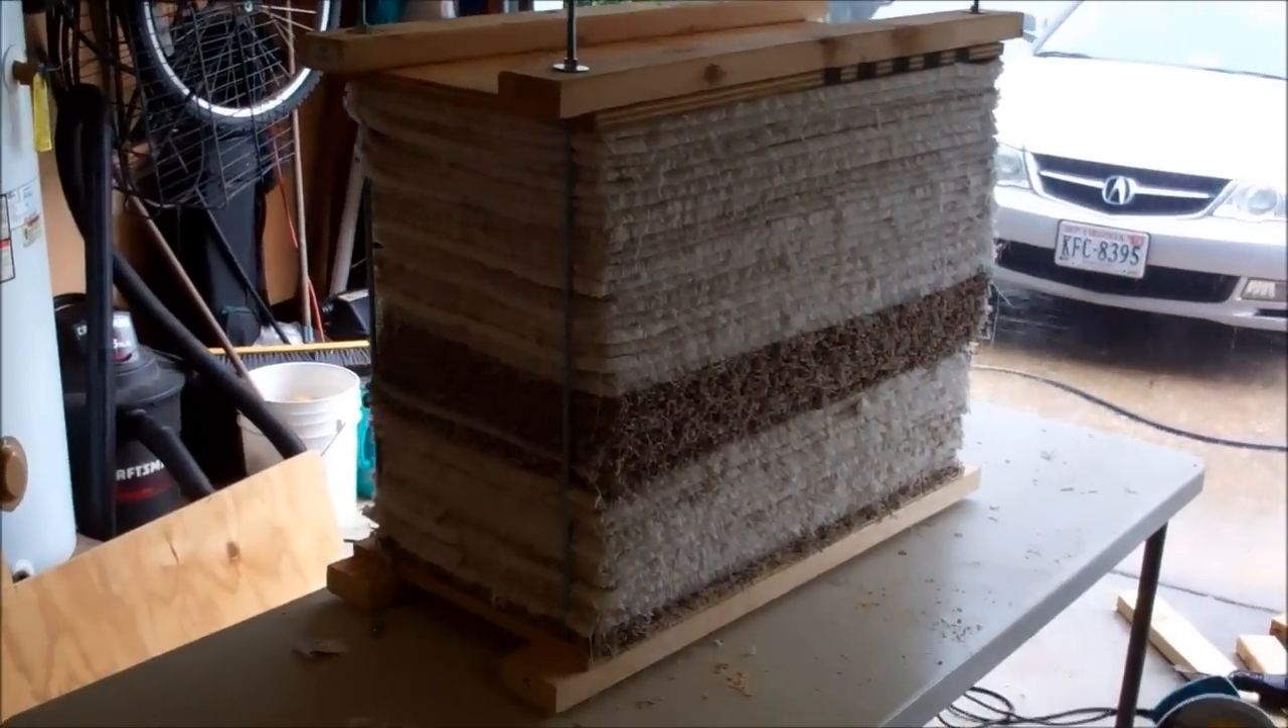I got all my carpet in place.